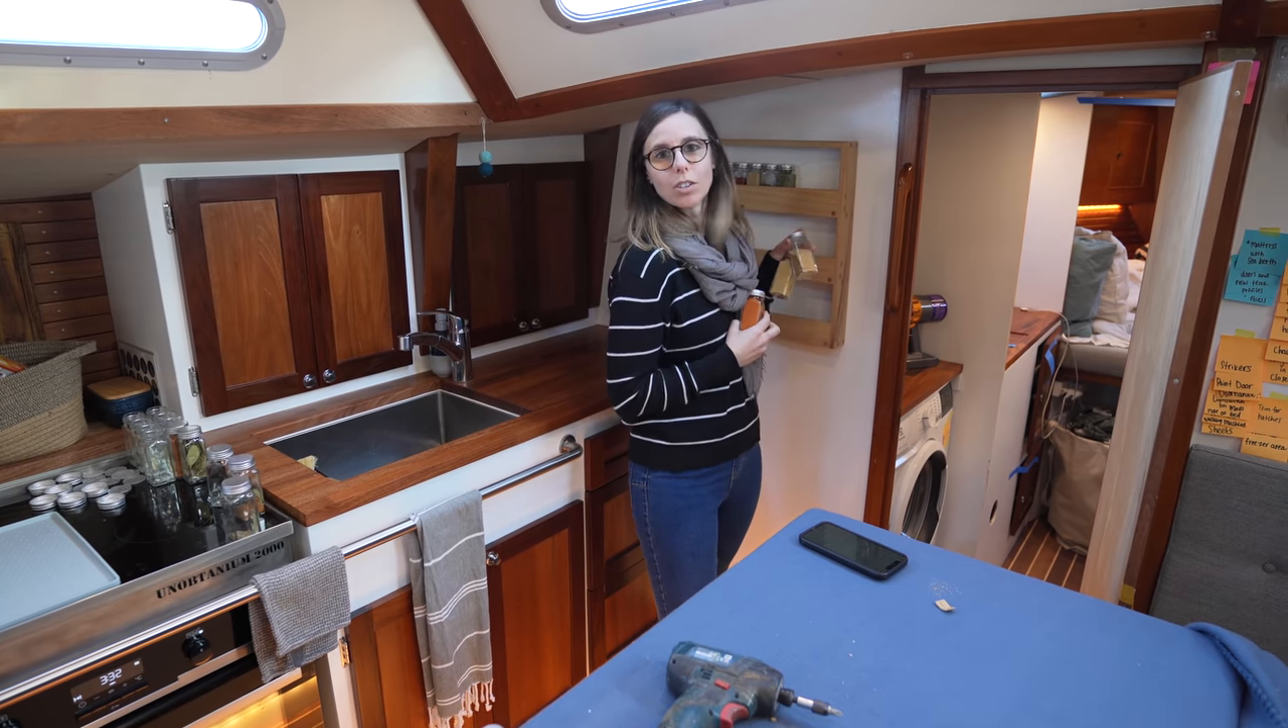The rack is hung and secure.